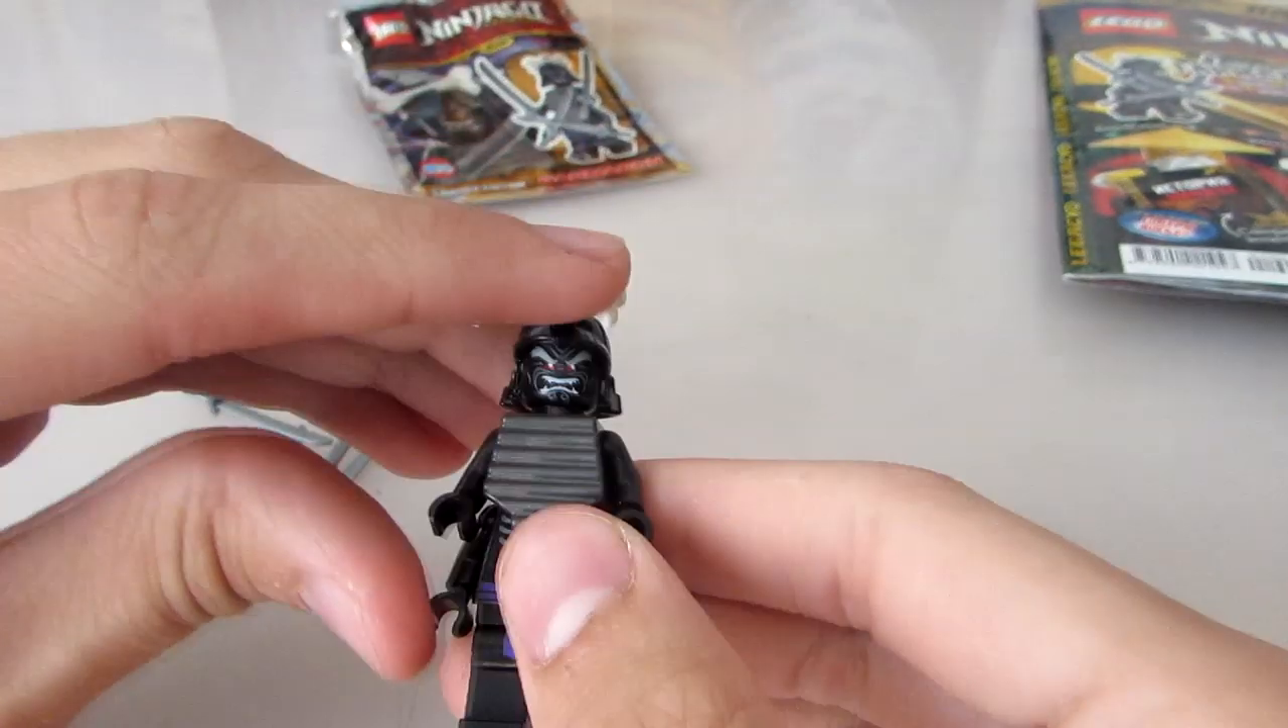И у нас получилась вот такая вот мини -фигурка. Но она пока без оружия.